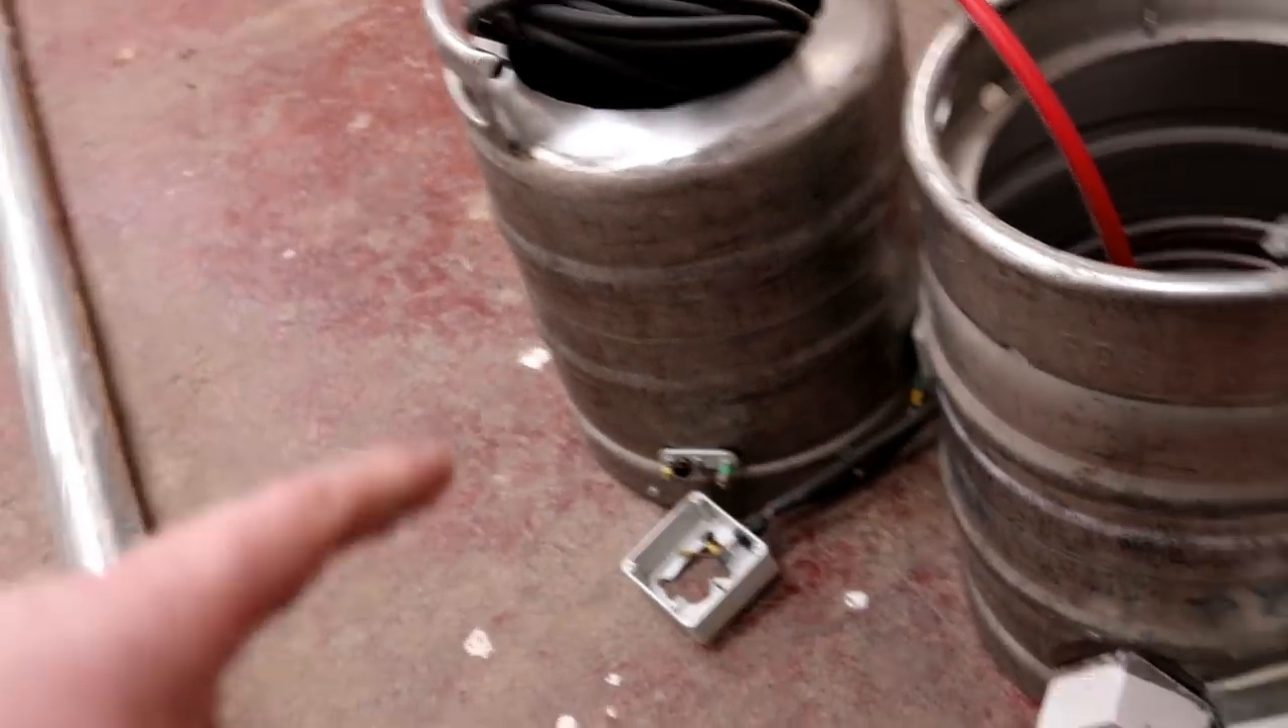Some of the electrical connectors and boxes are hanging off because I haven't quite finished reconnecting them yet.